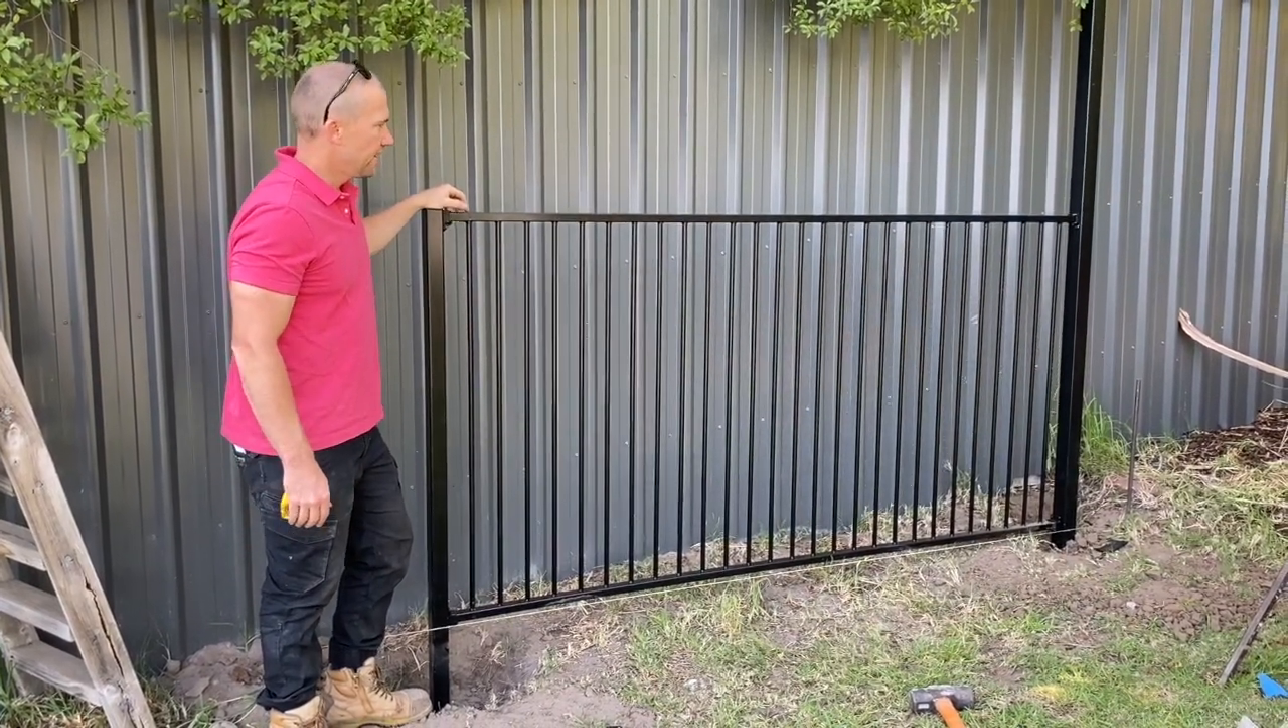We've got a bit of a gap here at the bottom here with a pool fence.